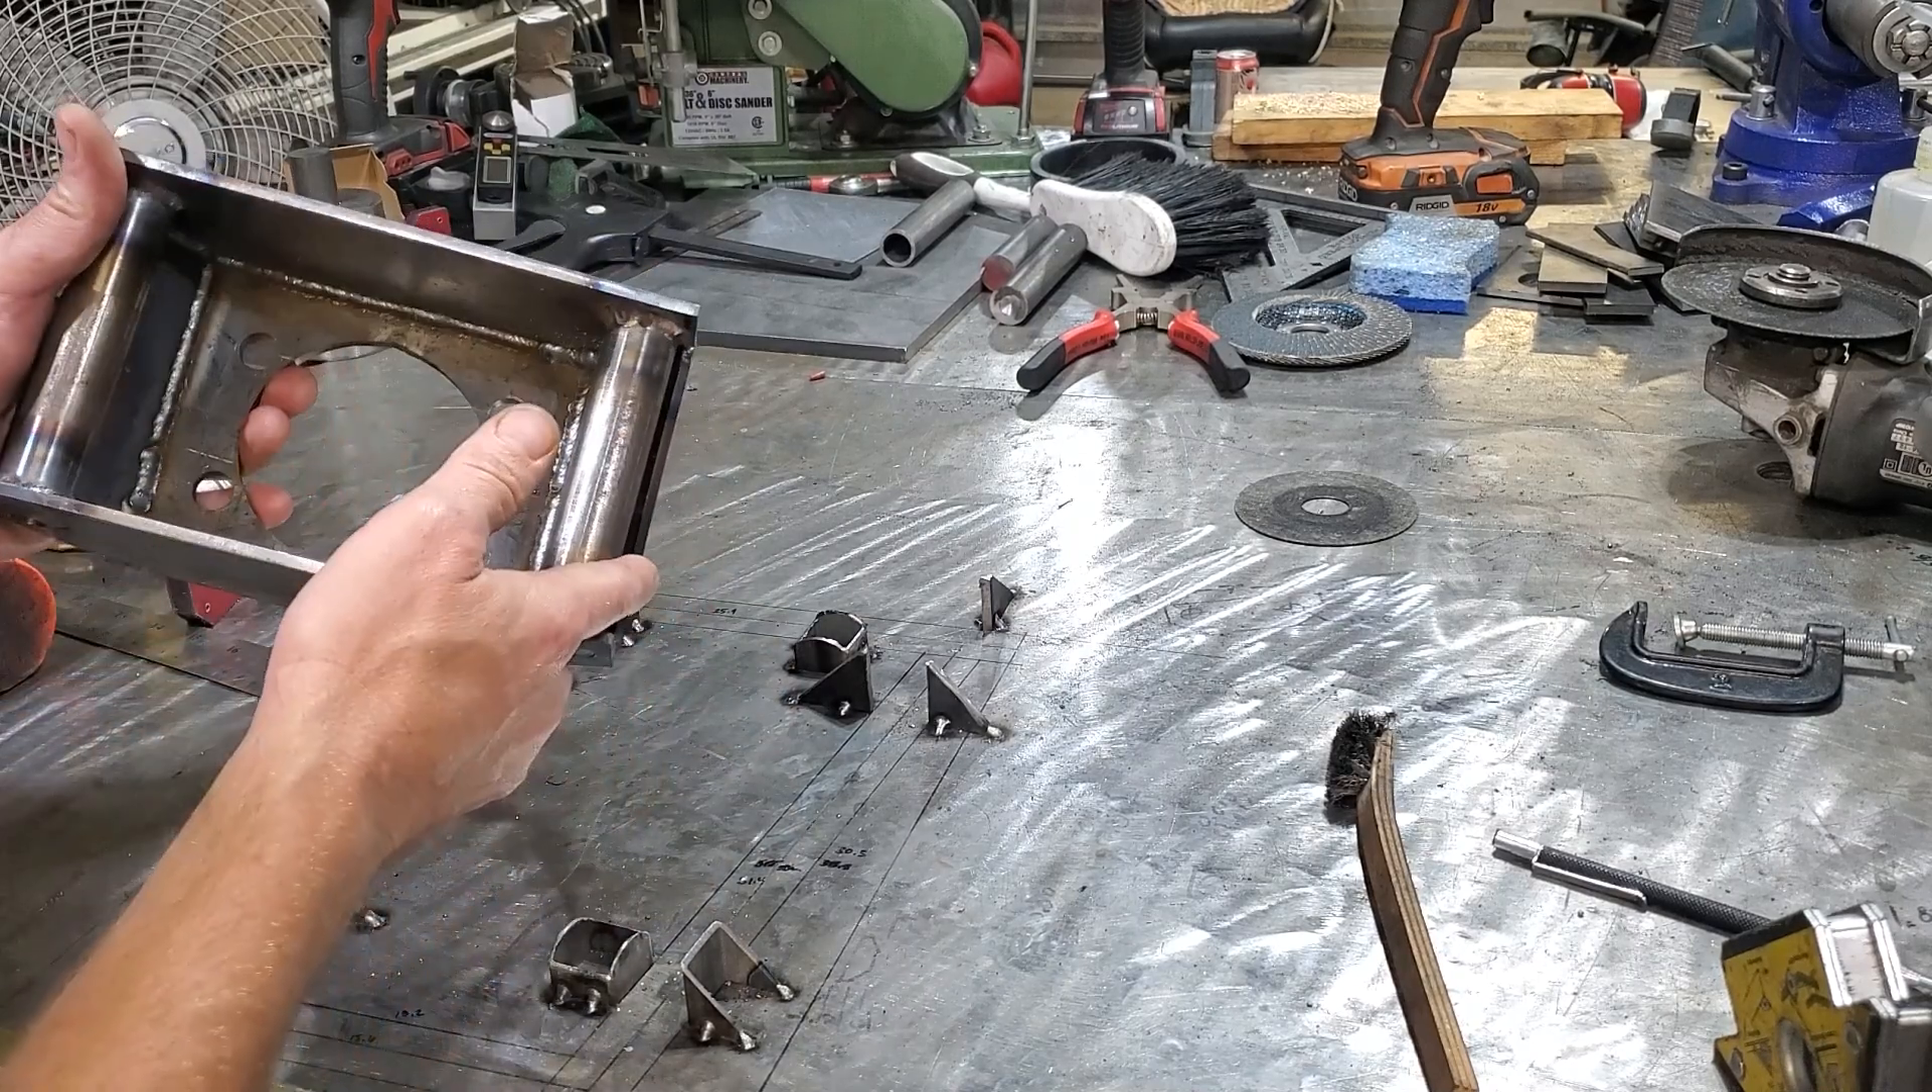All right, so got the spindle all welded together.